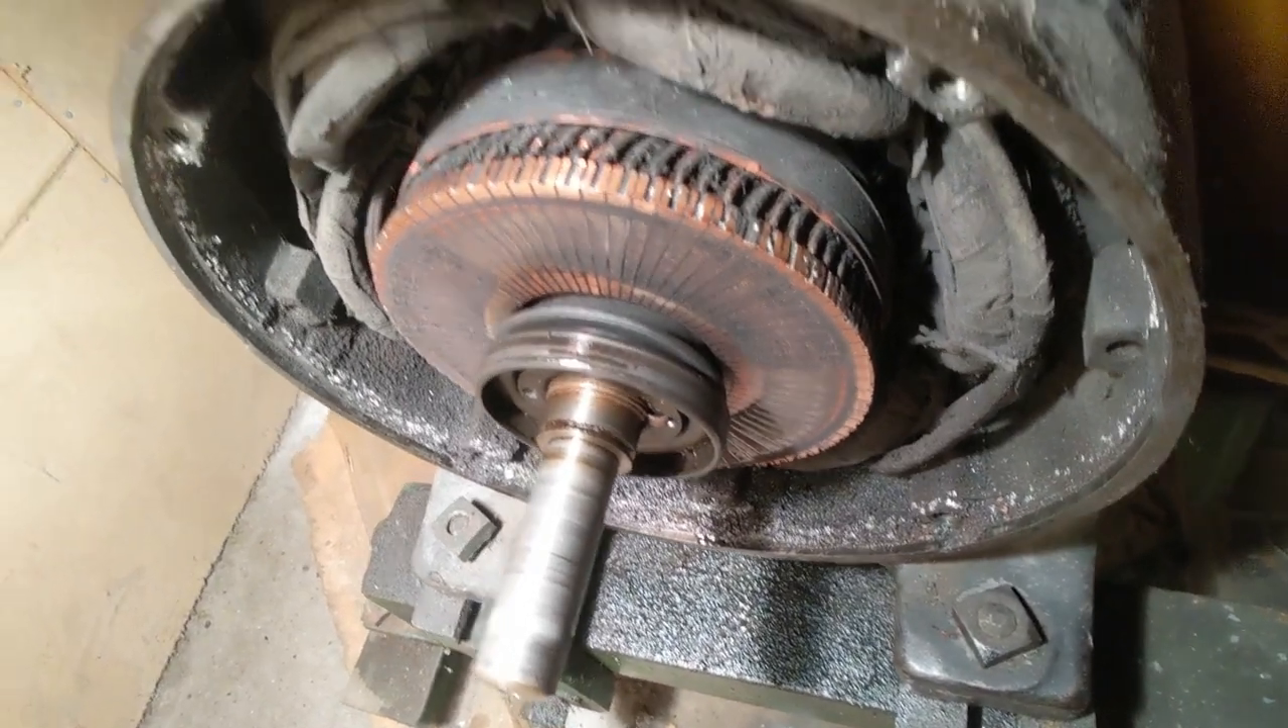Okay, with the bell removed, you can see the commutator.